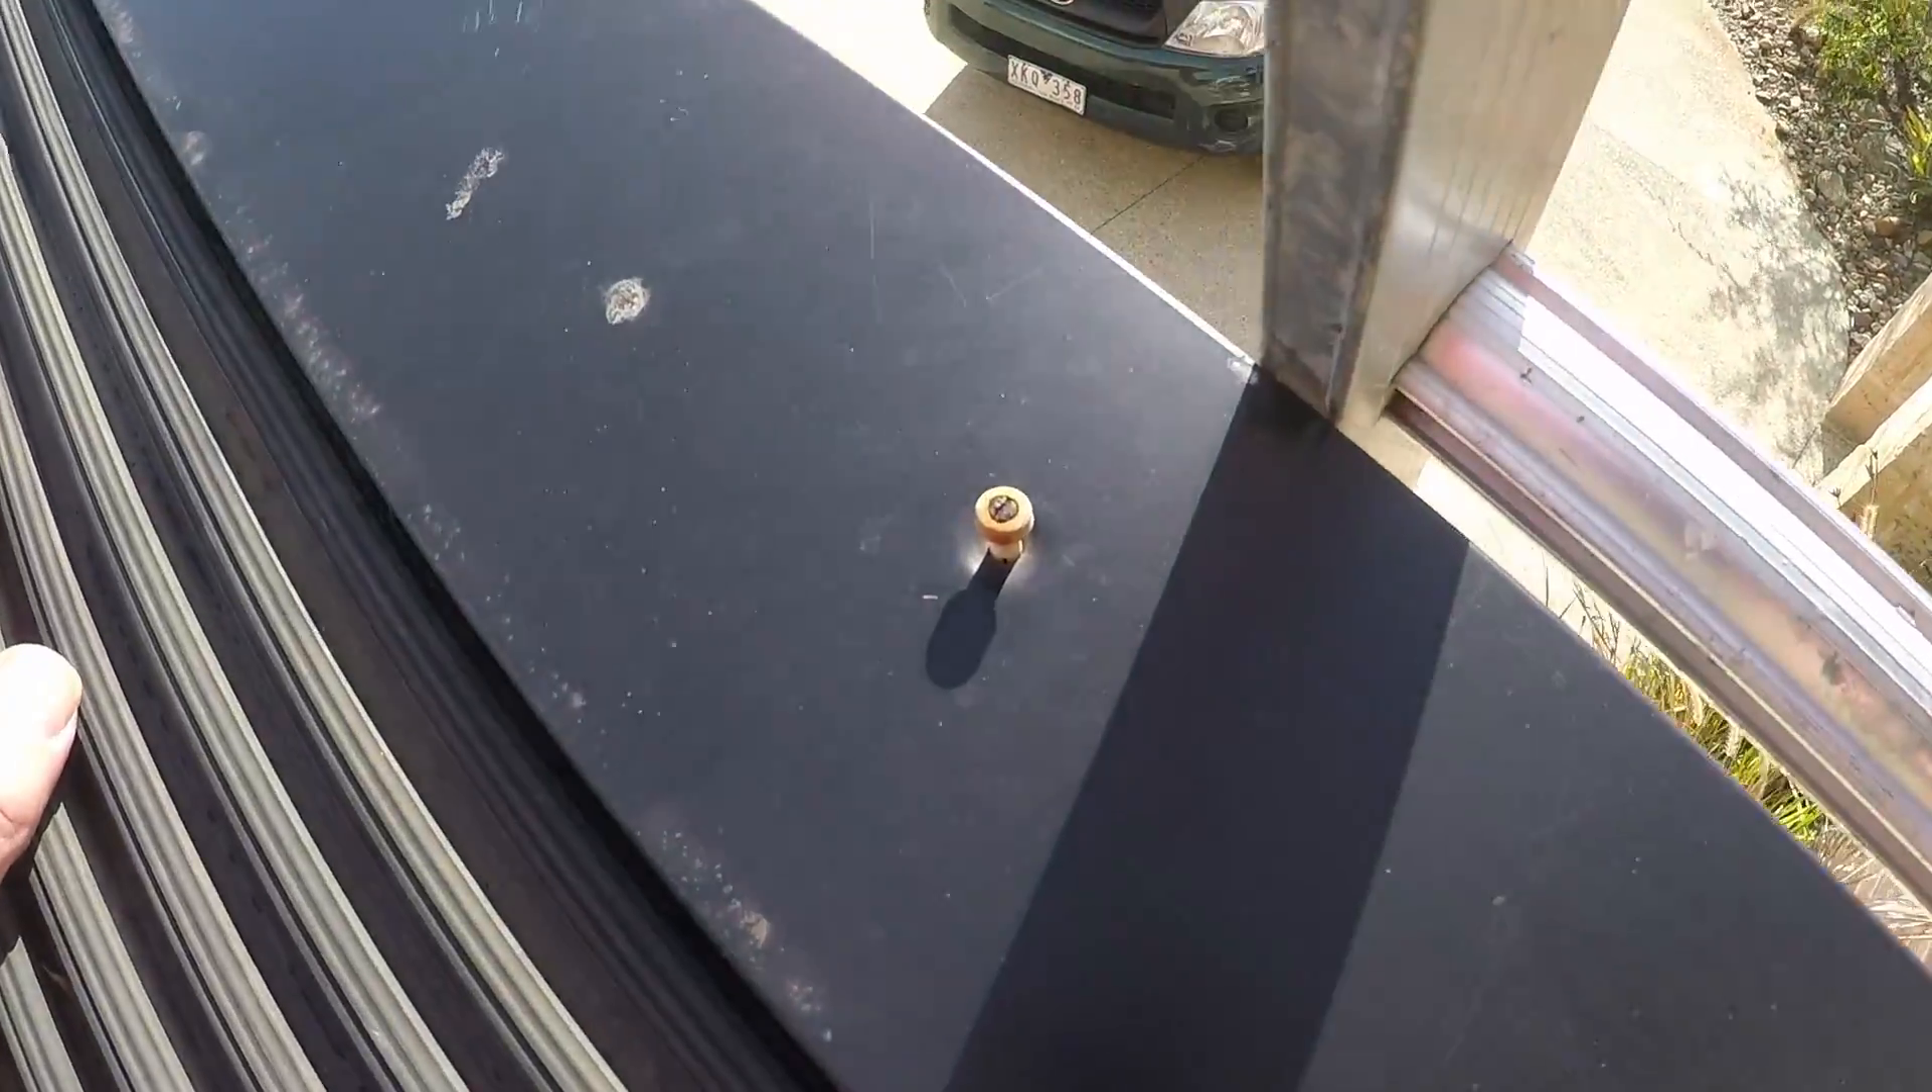The fixing here is popped out. Now this is going to be popping out on a regular basis from expansion contraction. The flashing's black. Look at this. Everything that's along there, you can see all those fixings along there is popping out. Now that's expansion contraction.